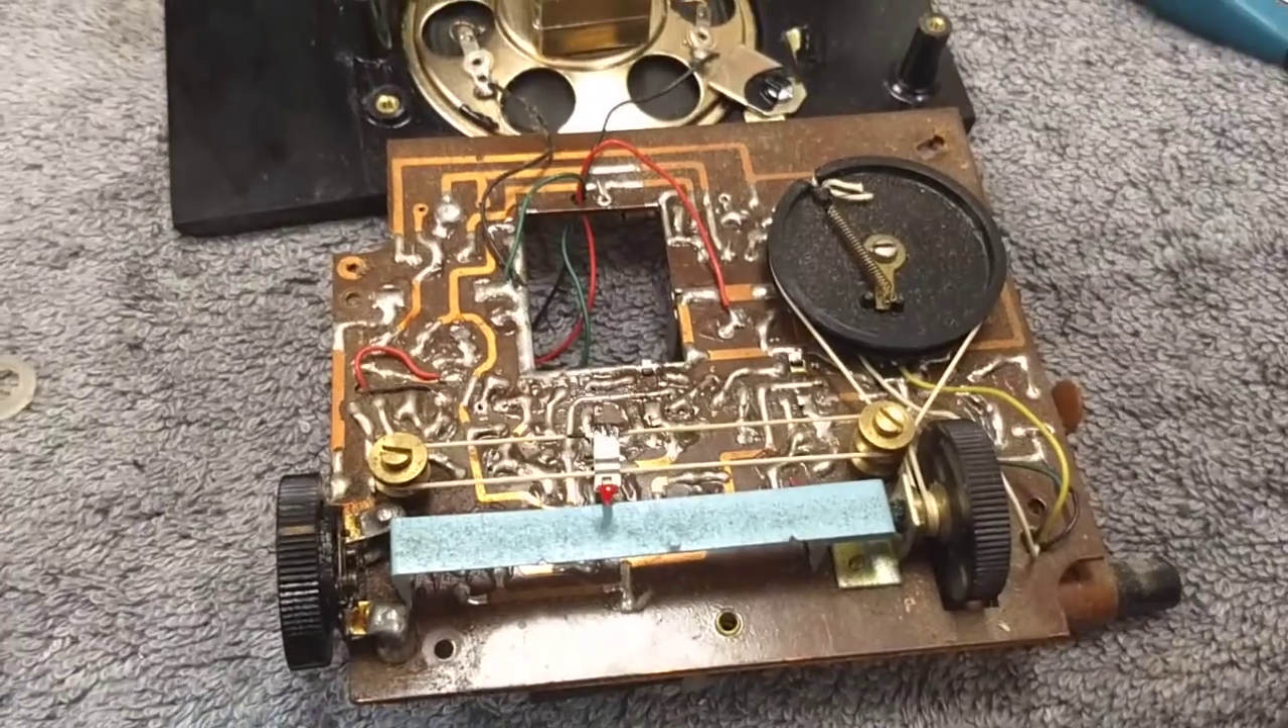Okay, so here's our radio out of the cabinet. We got everything separated.